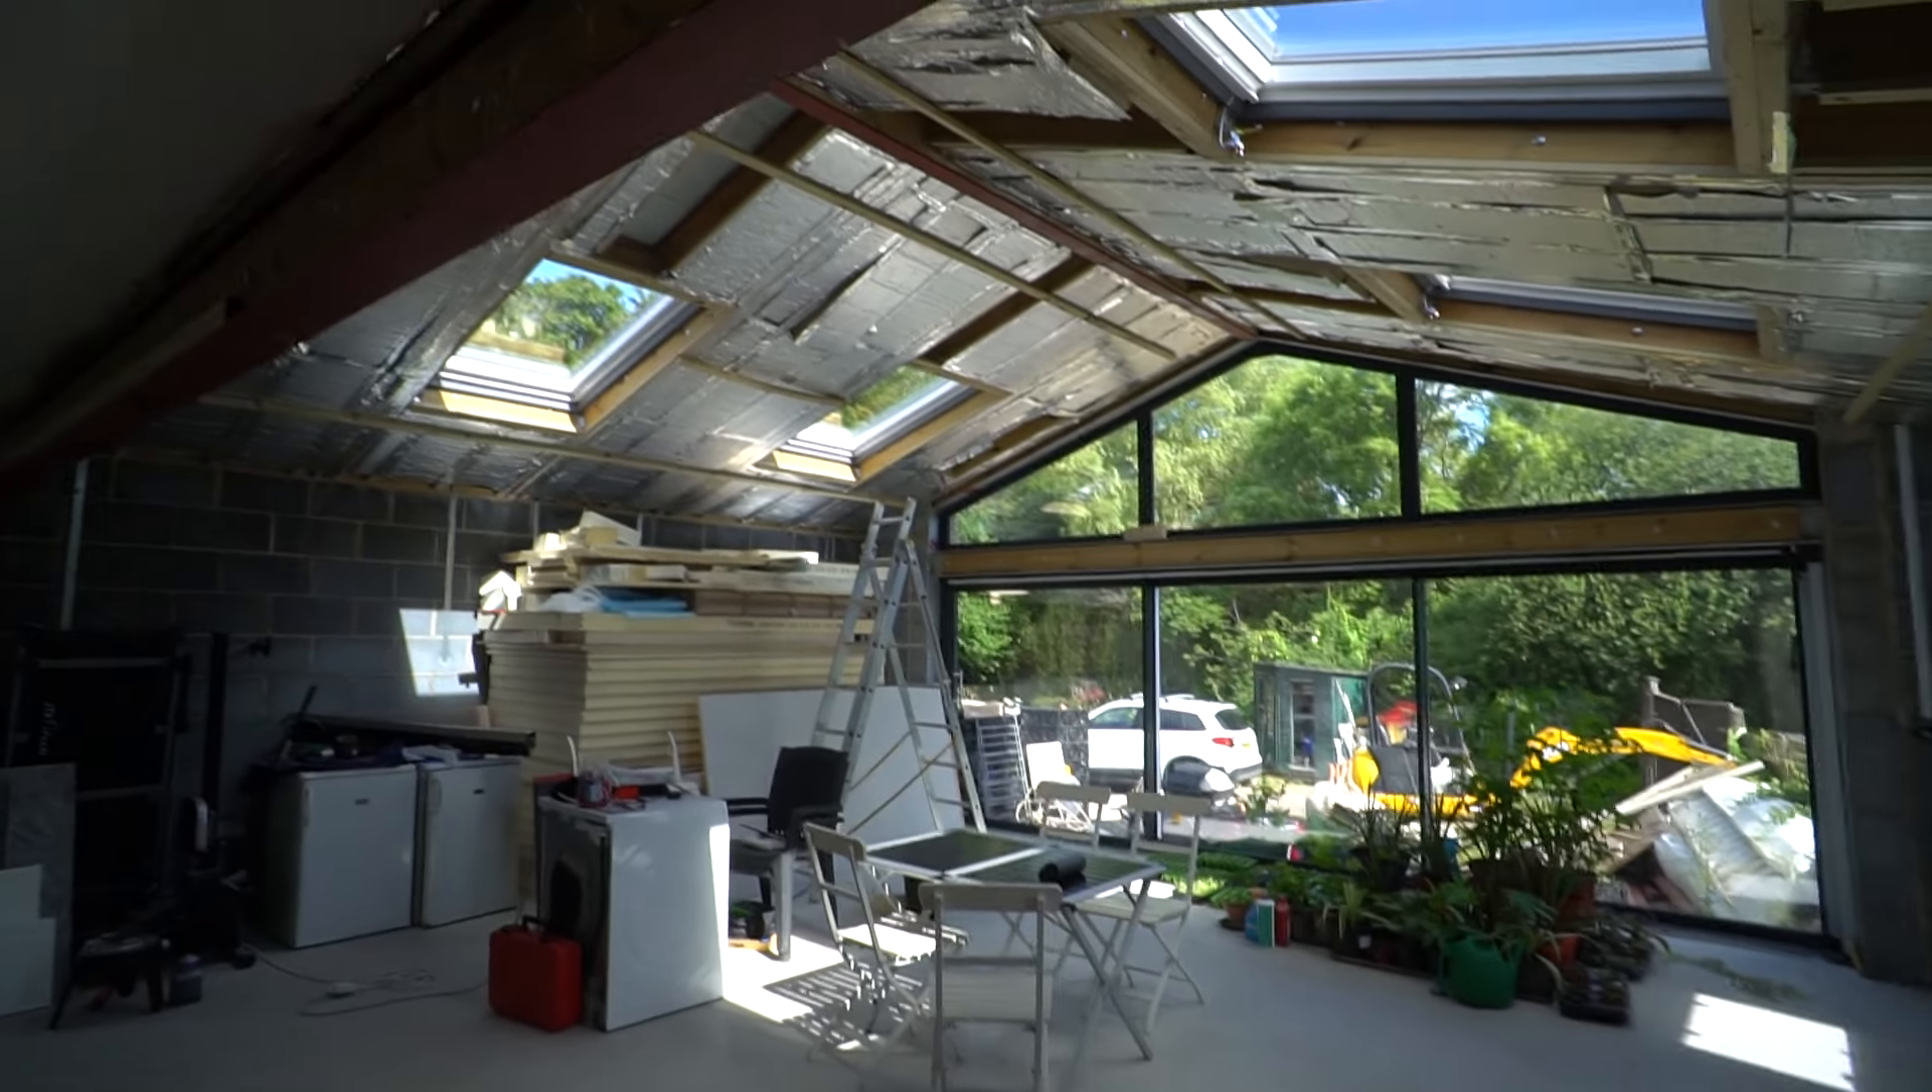We've still got a bit of a challenge with getting the ceiling and stuff done in the main room here.